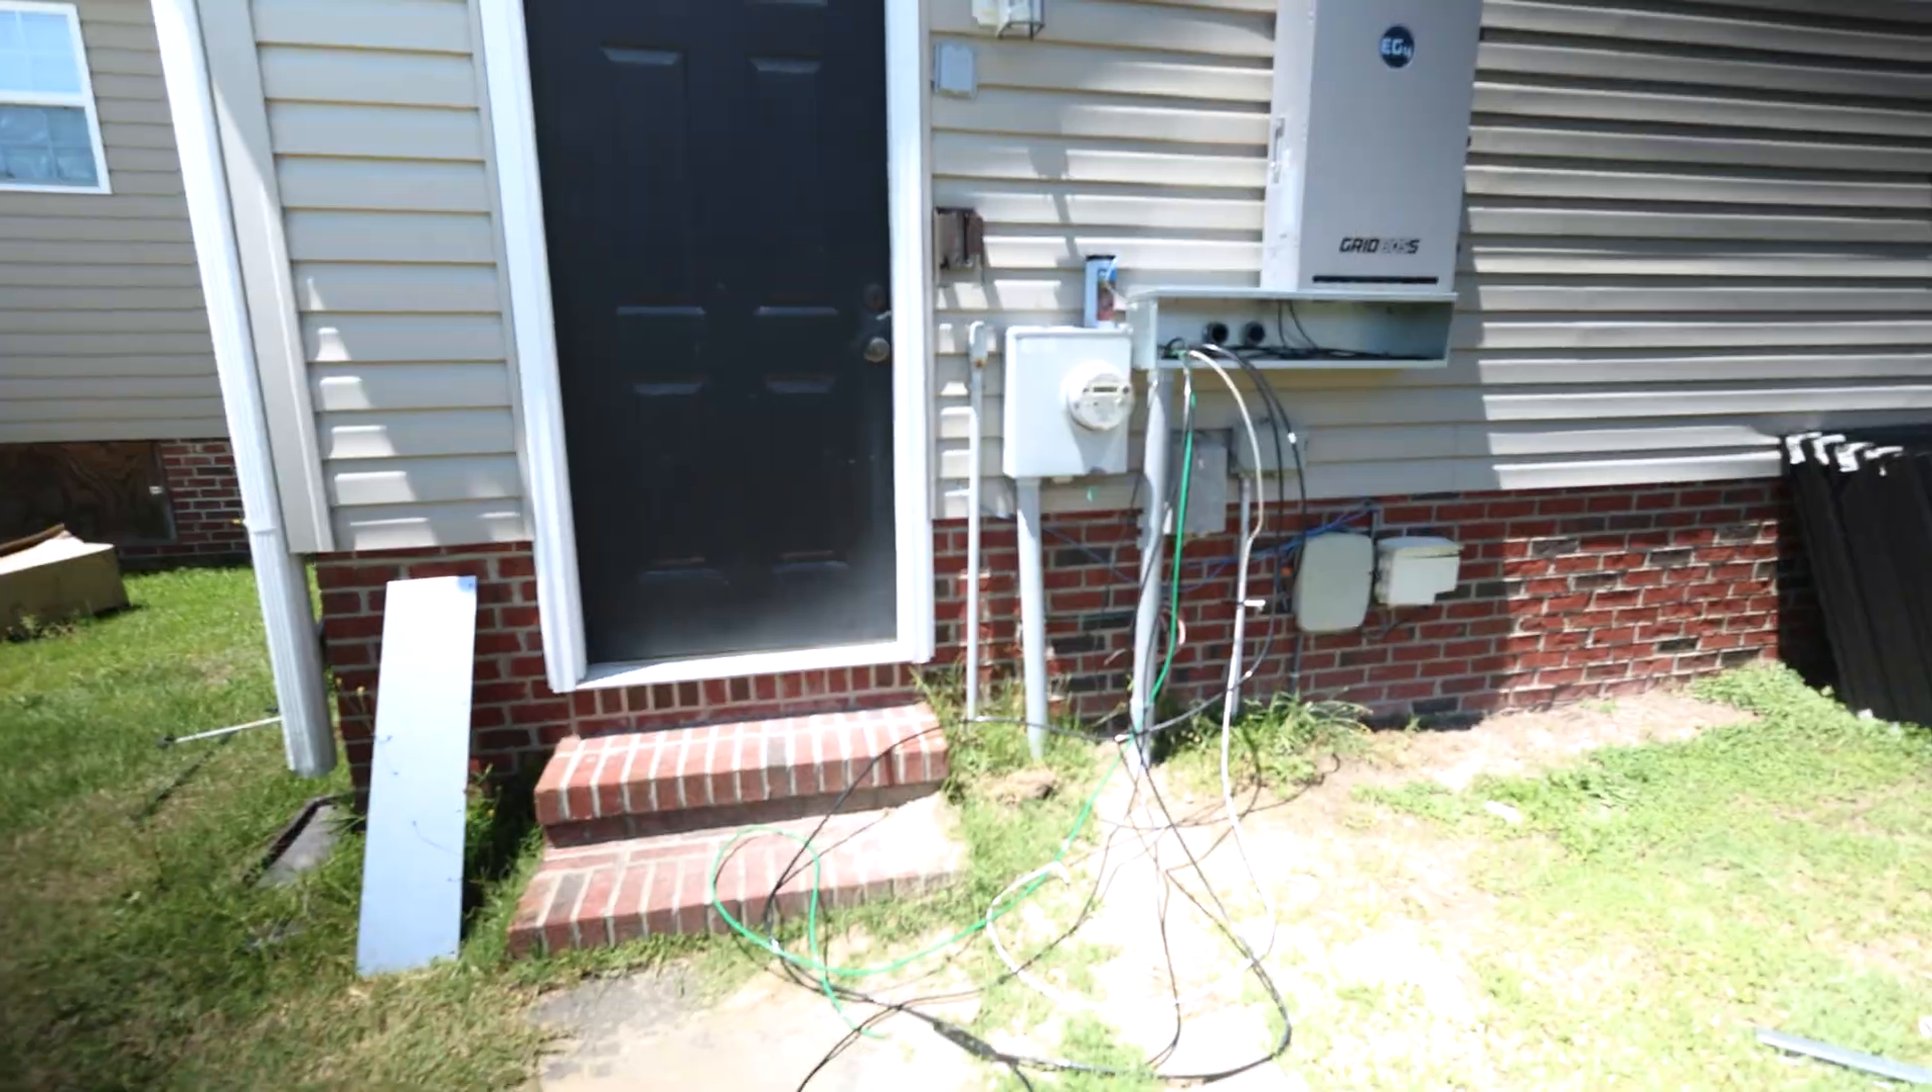So as you see i got basically the cables pulled but i don't have them all connected and then got some of the communication cables going up already and connected.